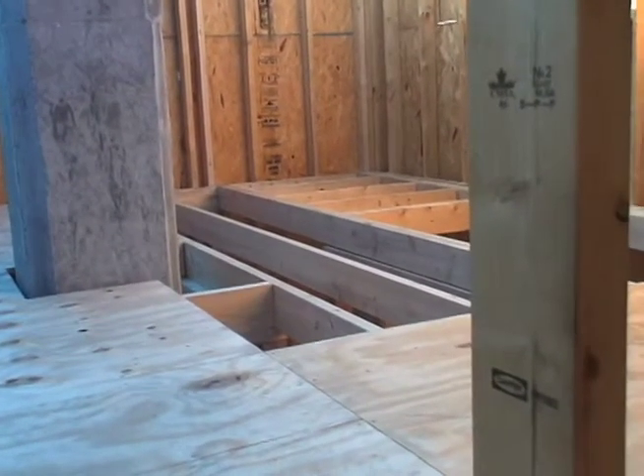So here is the floor. Not quite done yet. I have a little bit more plywood to lay, but I will do that this weekend.